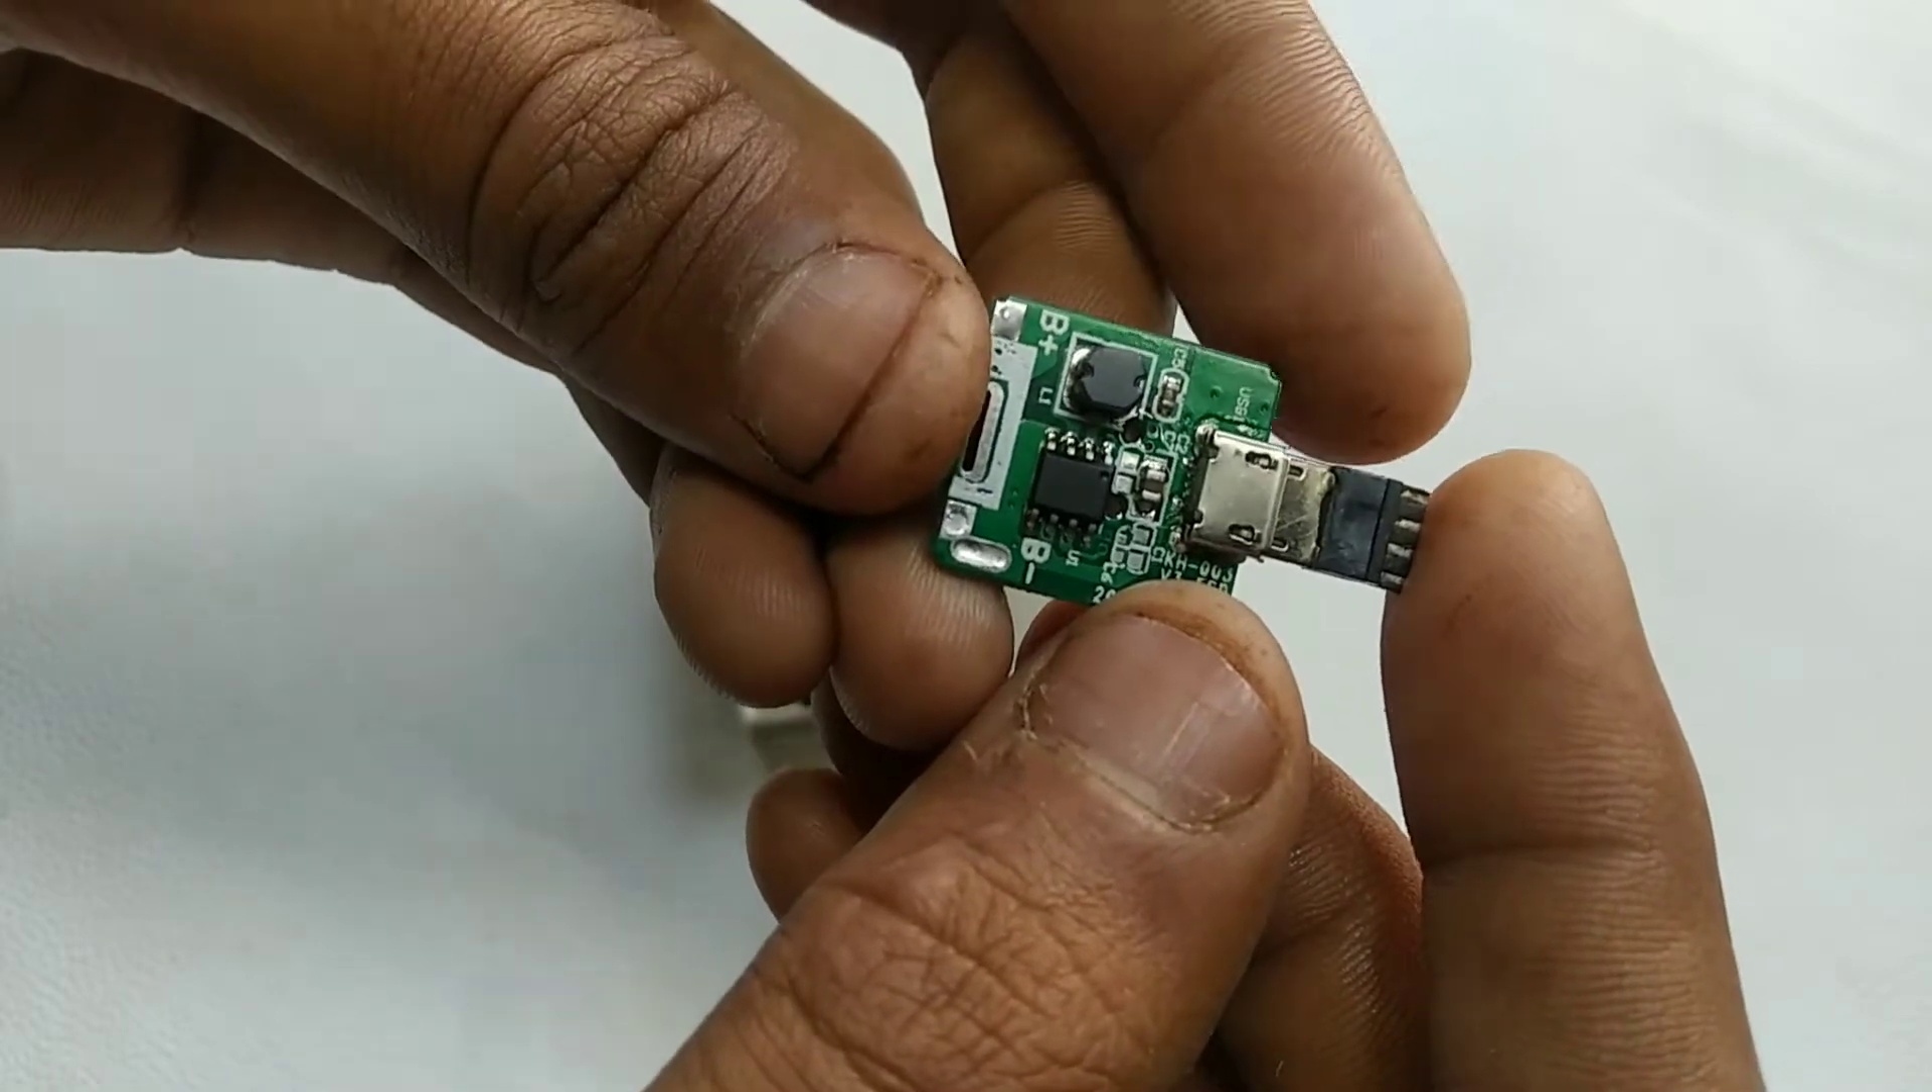तो मैं jack को यहाँ पर इस socket में लगा लिया हूँ।